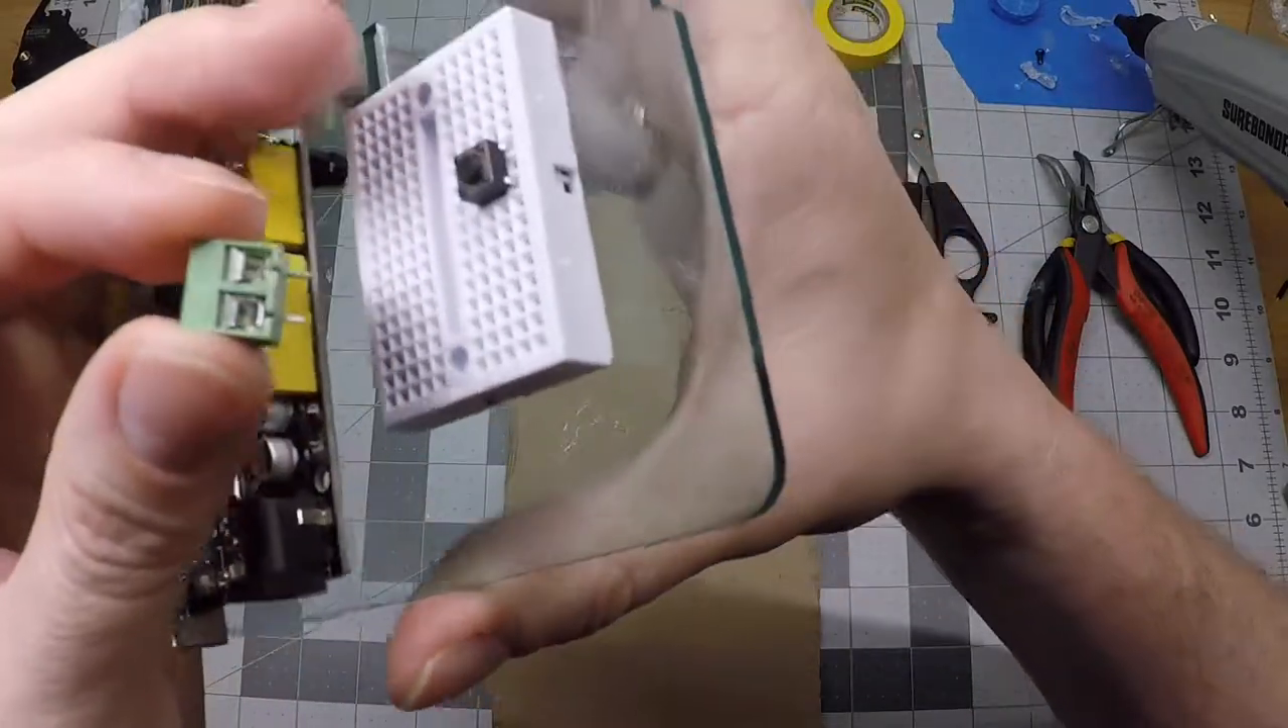Okay so our training button is in.